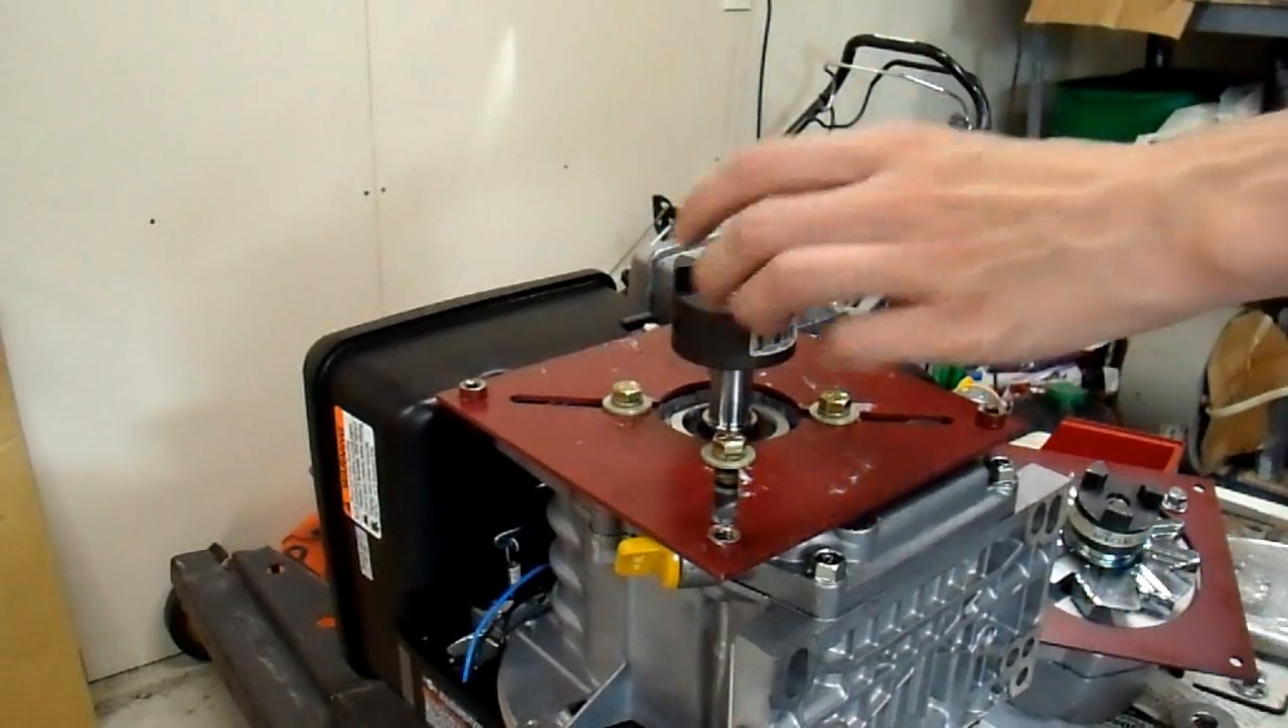I have the plate mounted to the engine now.